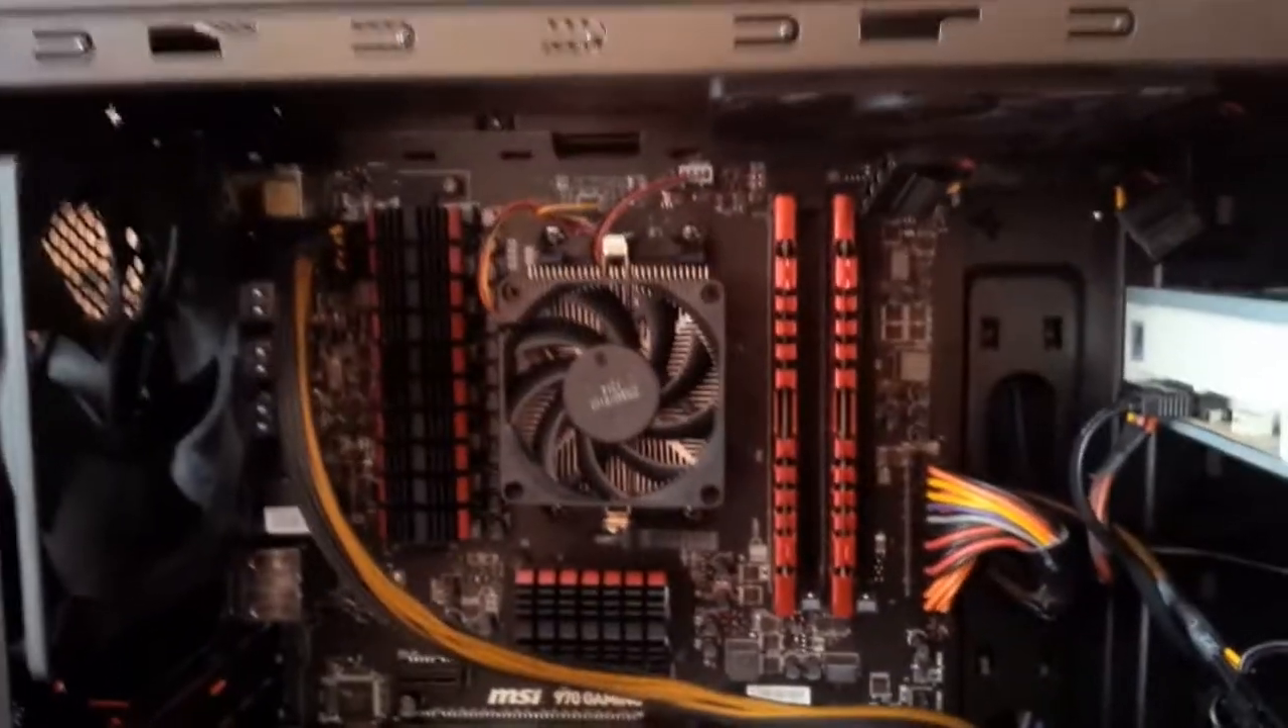So now I believe that the CPU and stock fans has been installed into my PC.